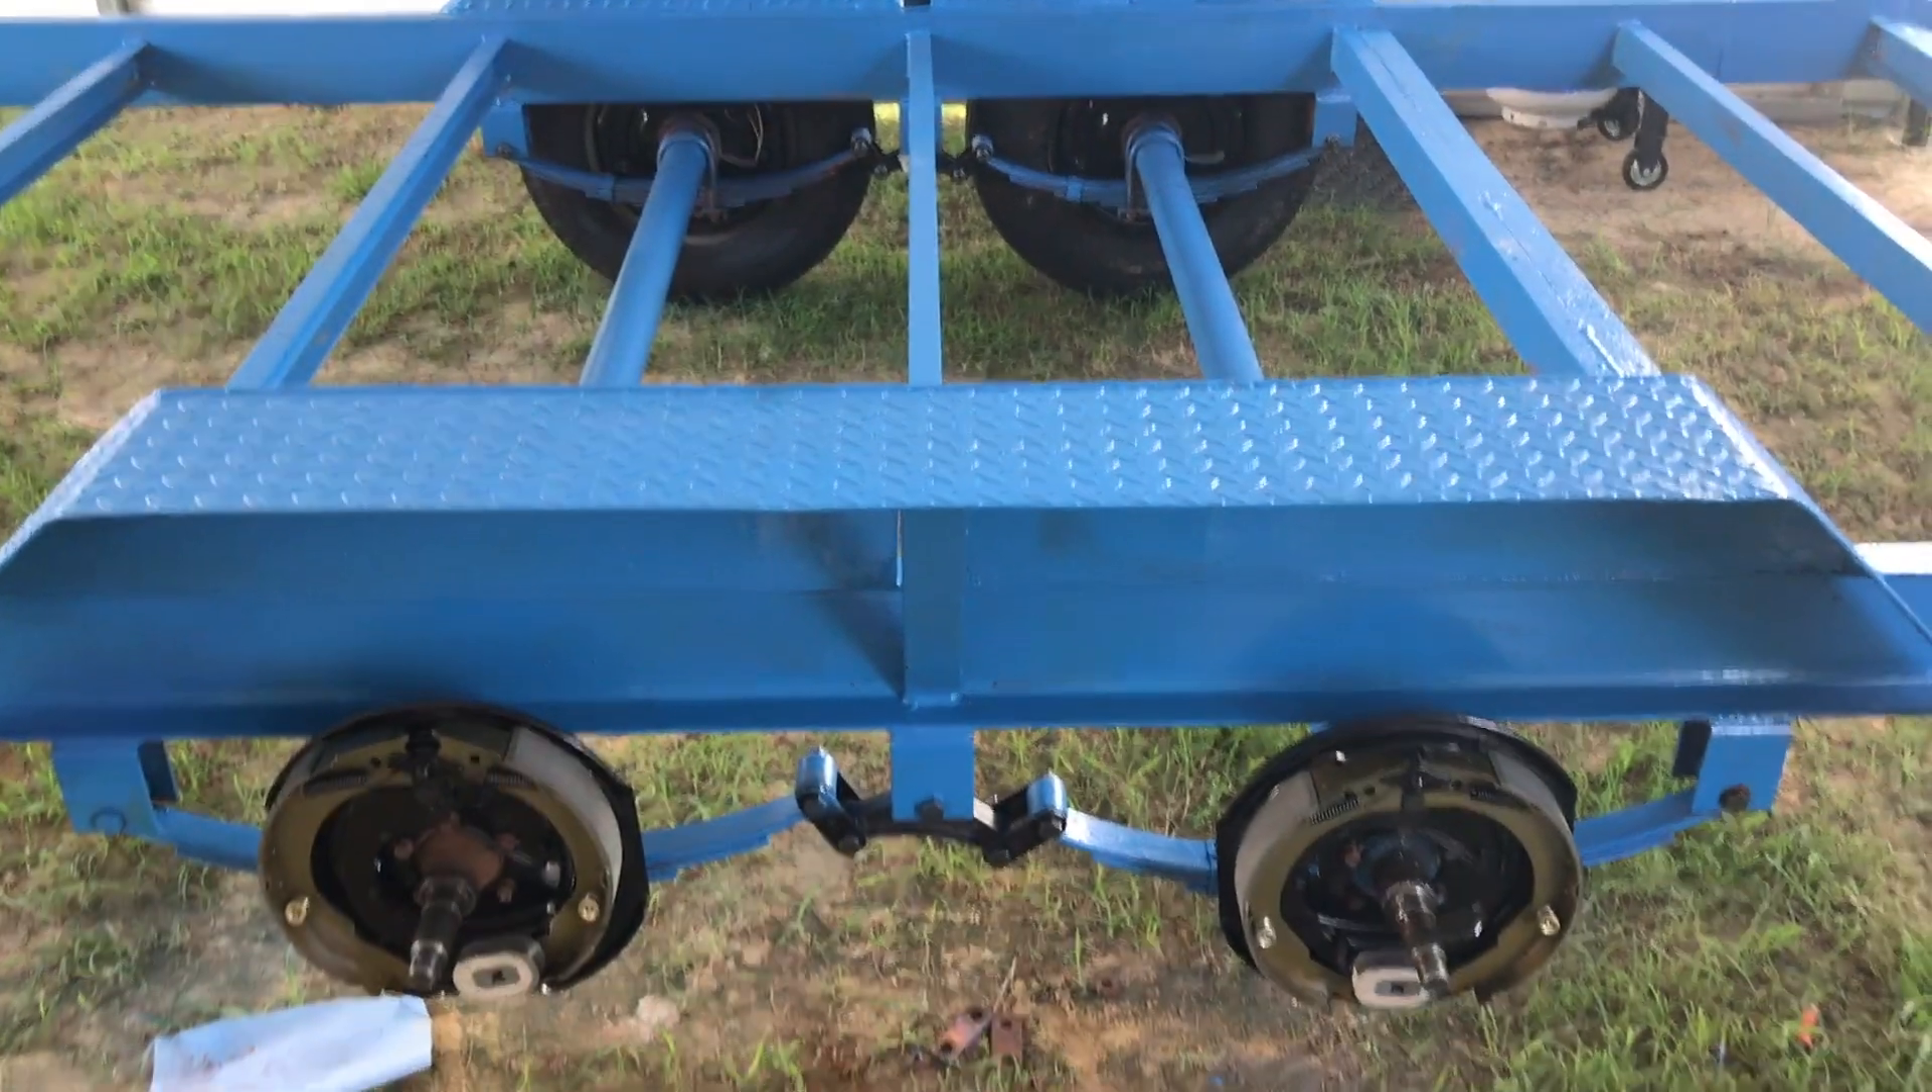So just gotta finish up this side put the hubs back on the drums and then that should be good.